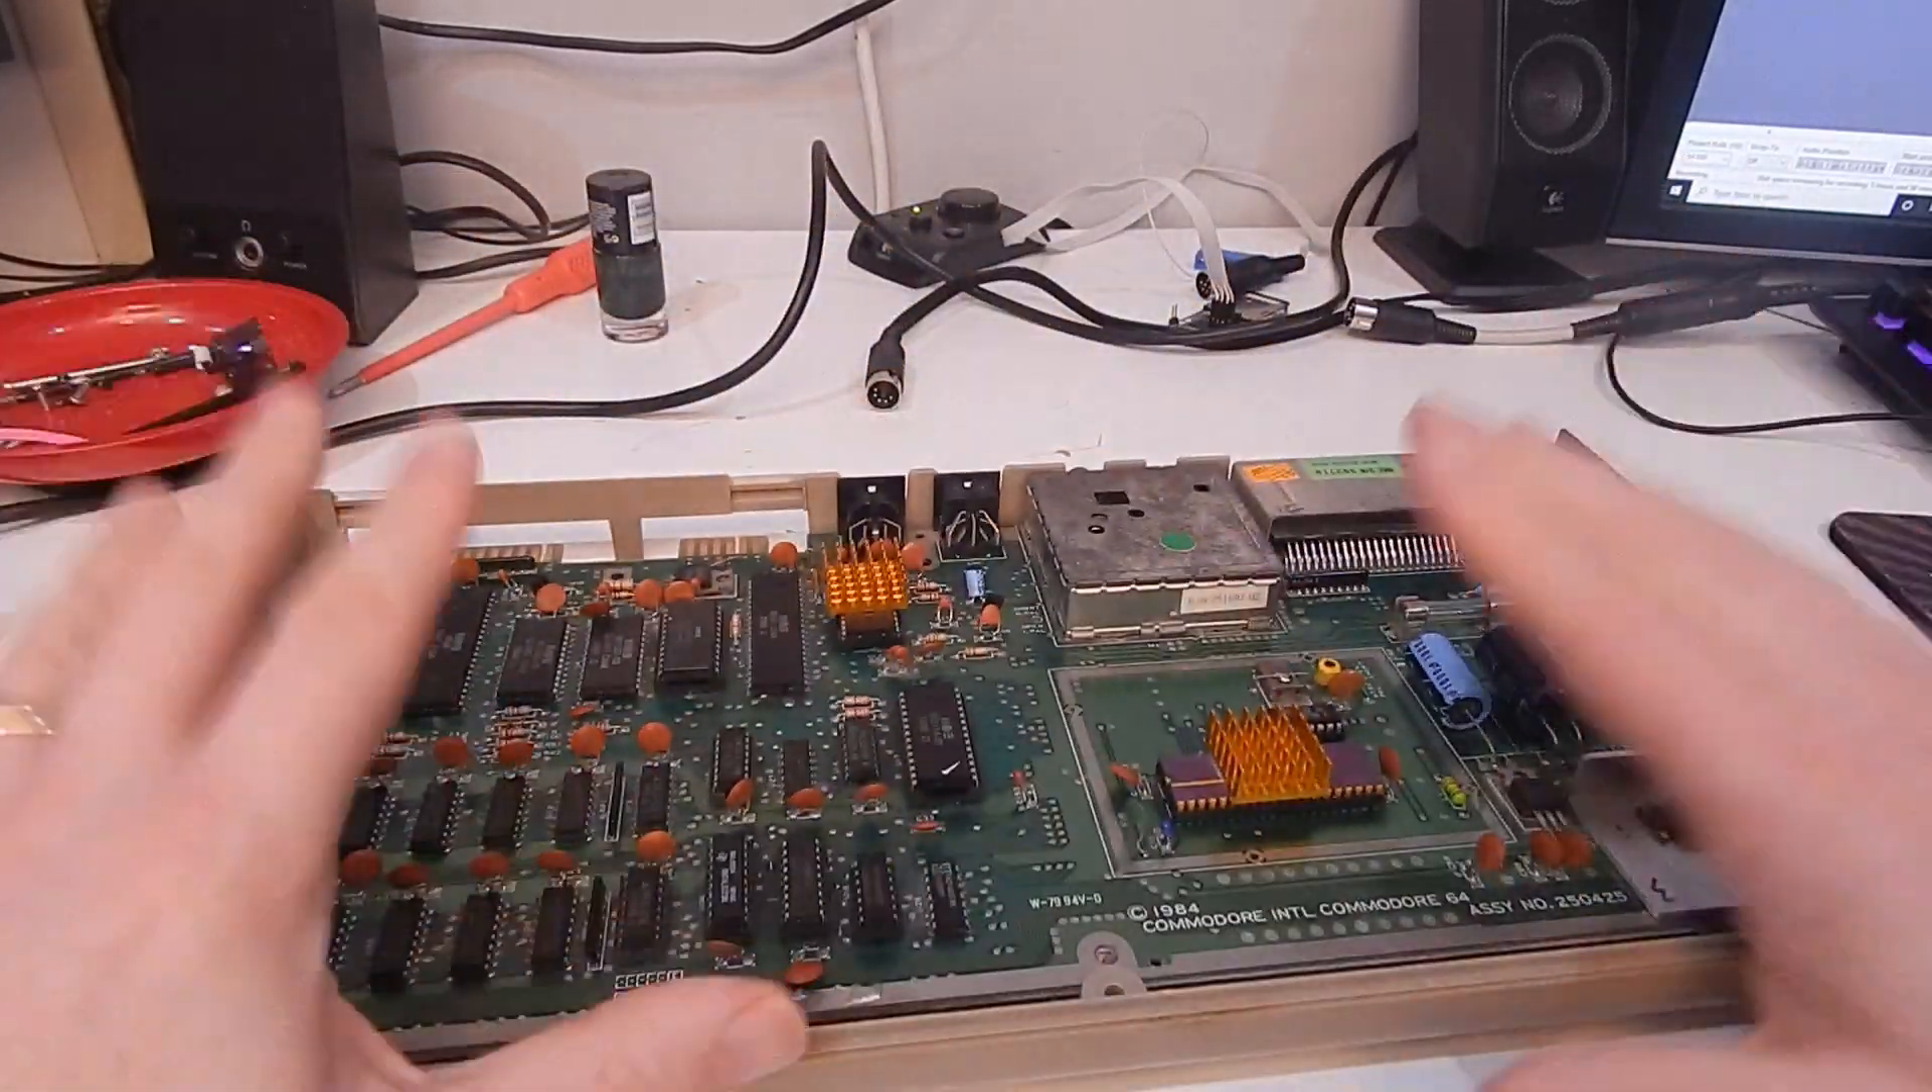I've got the board back in its base.